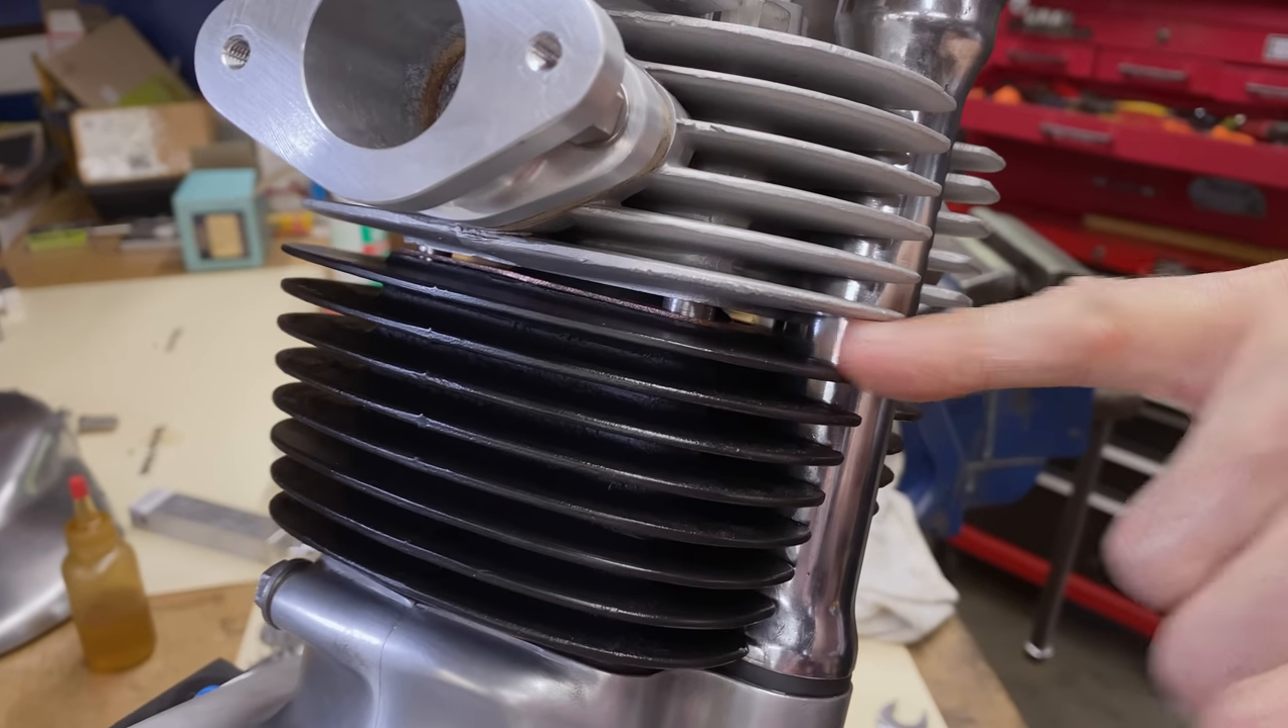Can you see in here there's a big gap that needs to come down quite a bit.